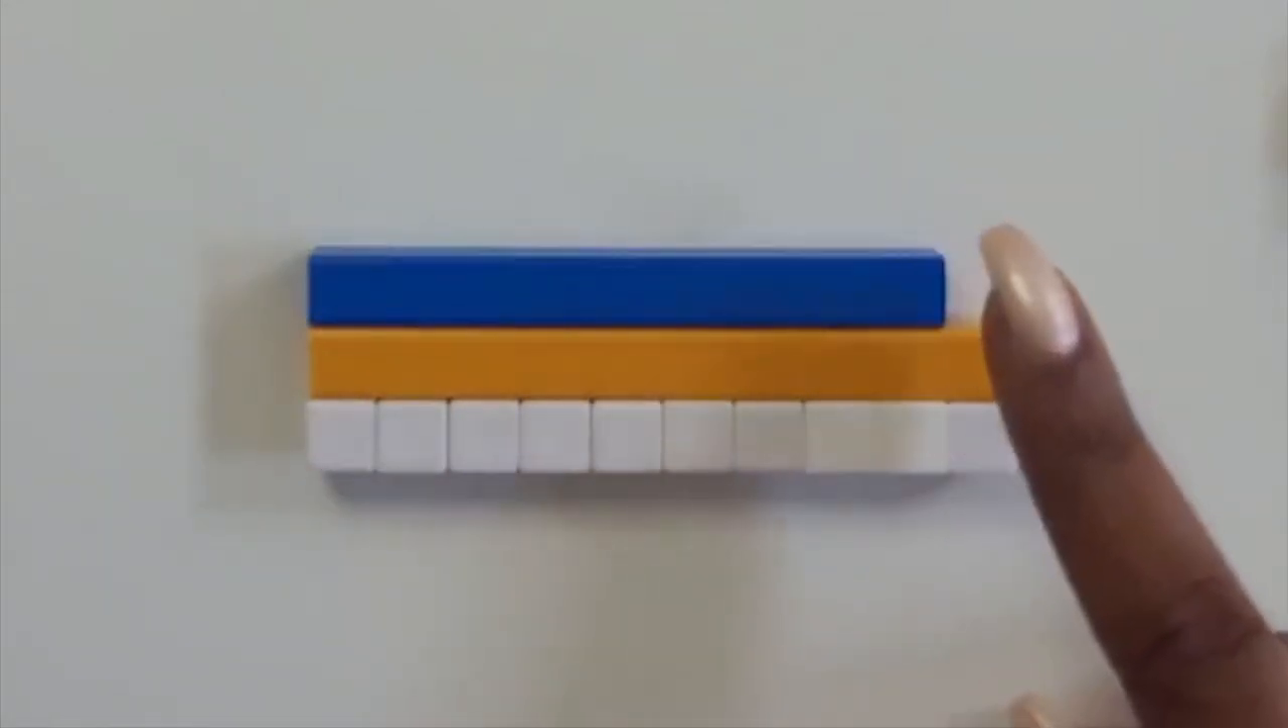Looking at the blue rod it does not completely line up with the orange rod that represents one whole.